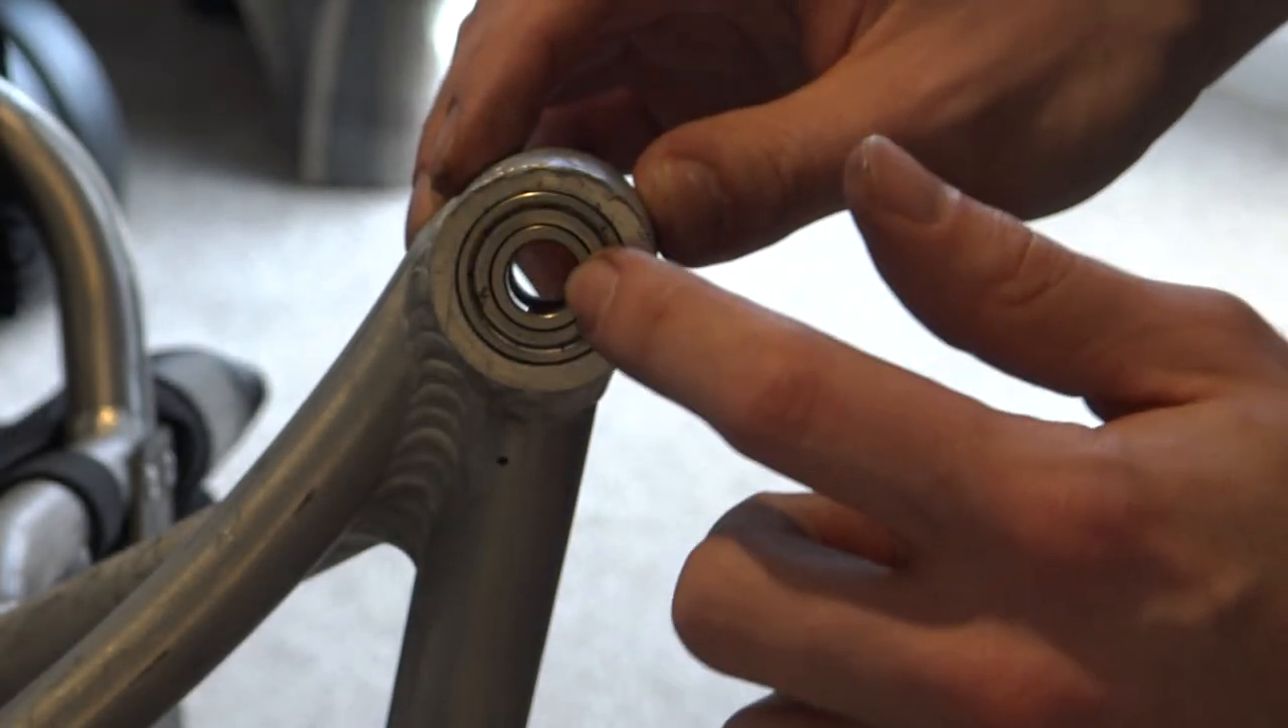We have just removed the caster itself and what we're left with is just a caster pod which is housing two bearings.